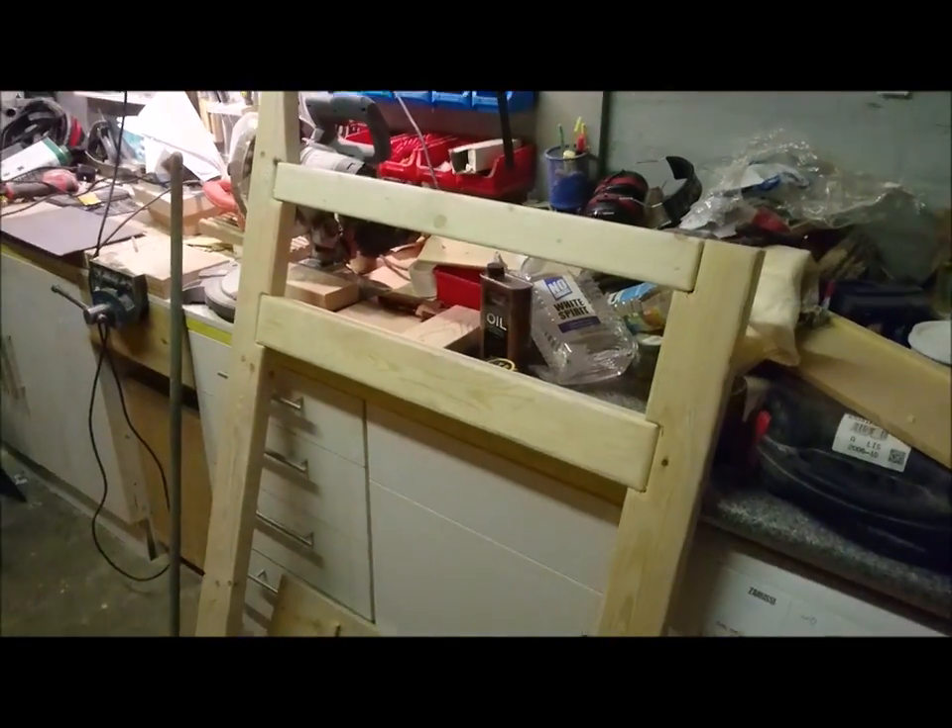This is the first frame then that's fully been put together.